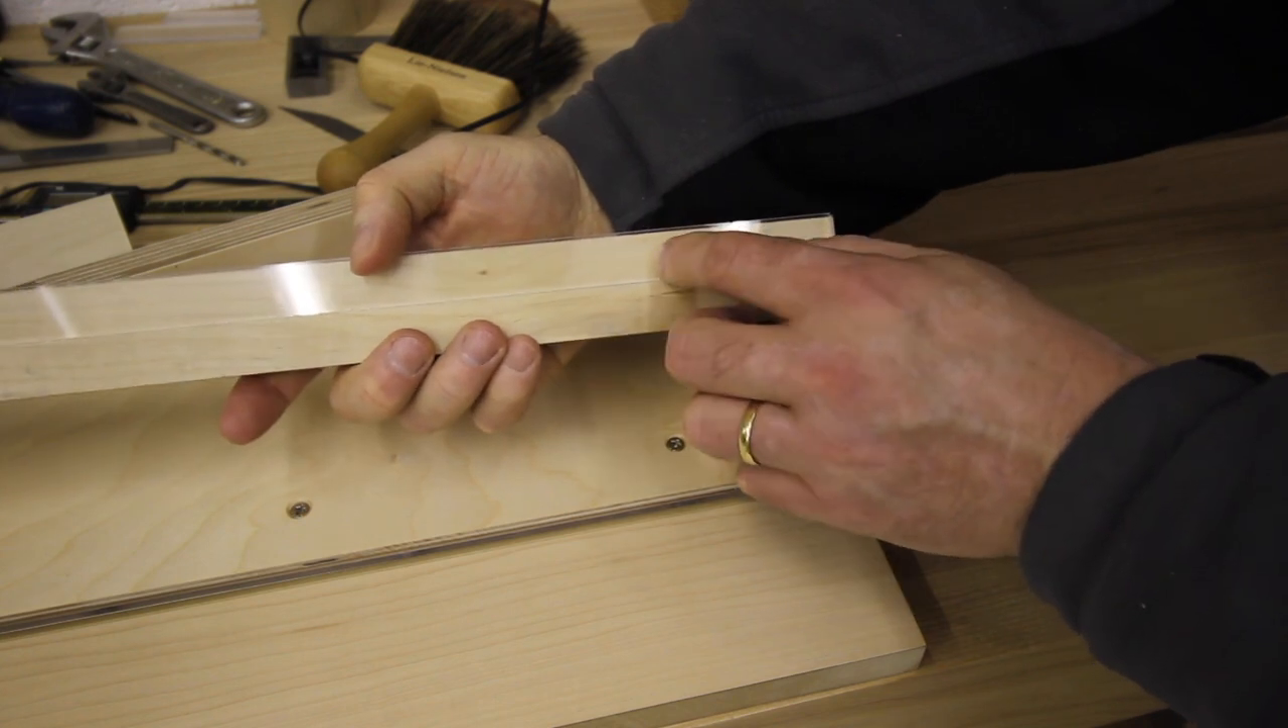Here's the upper perspex in its rebated piece of sycamore yet to be screwed to the sycamore.